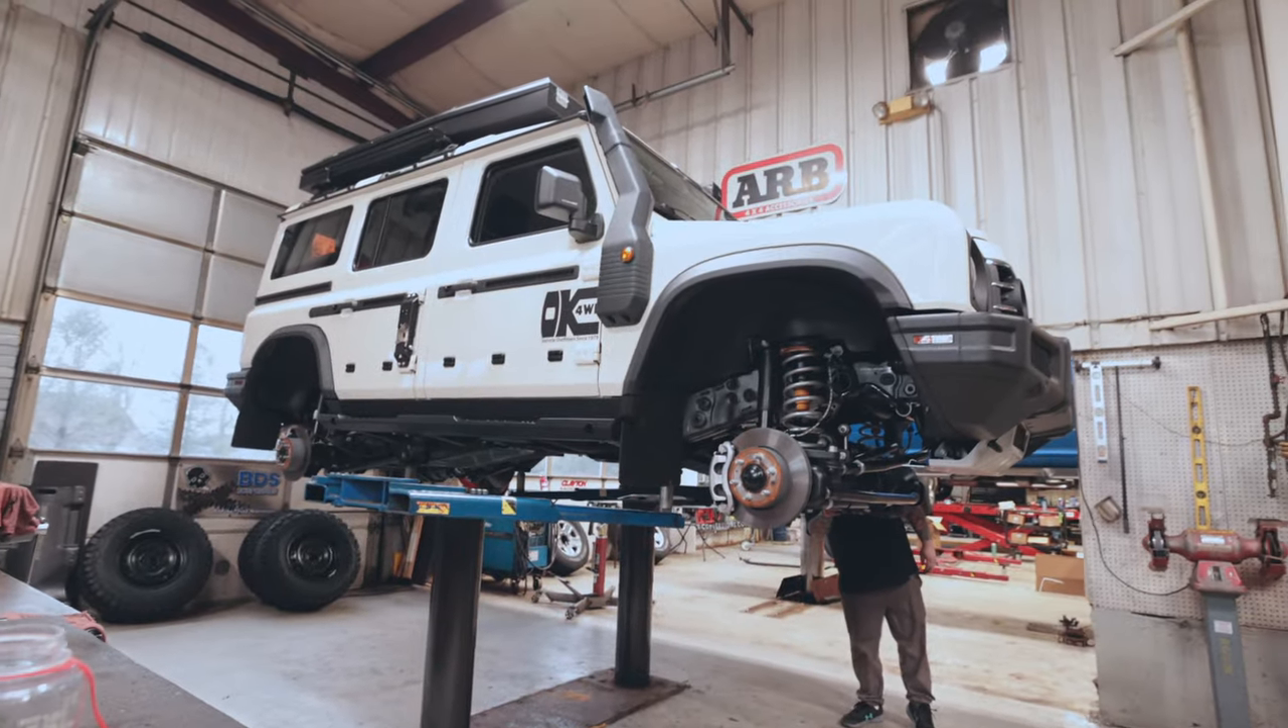Now I have to put the wheels on and get her on the ground.